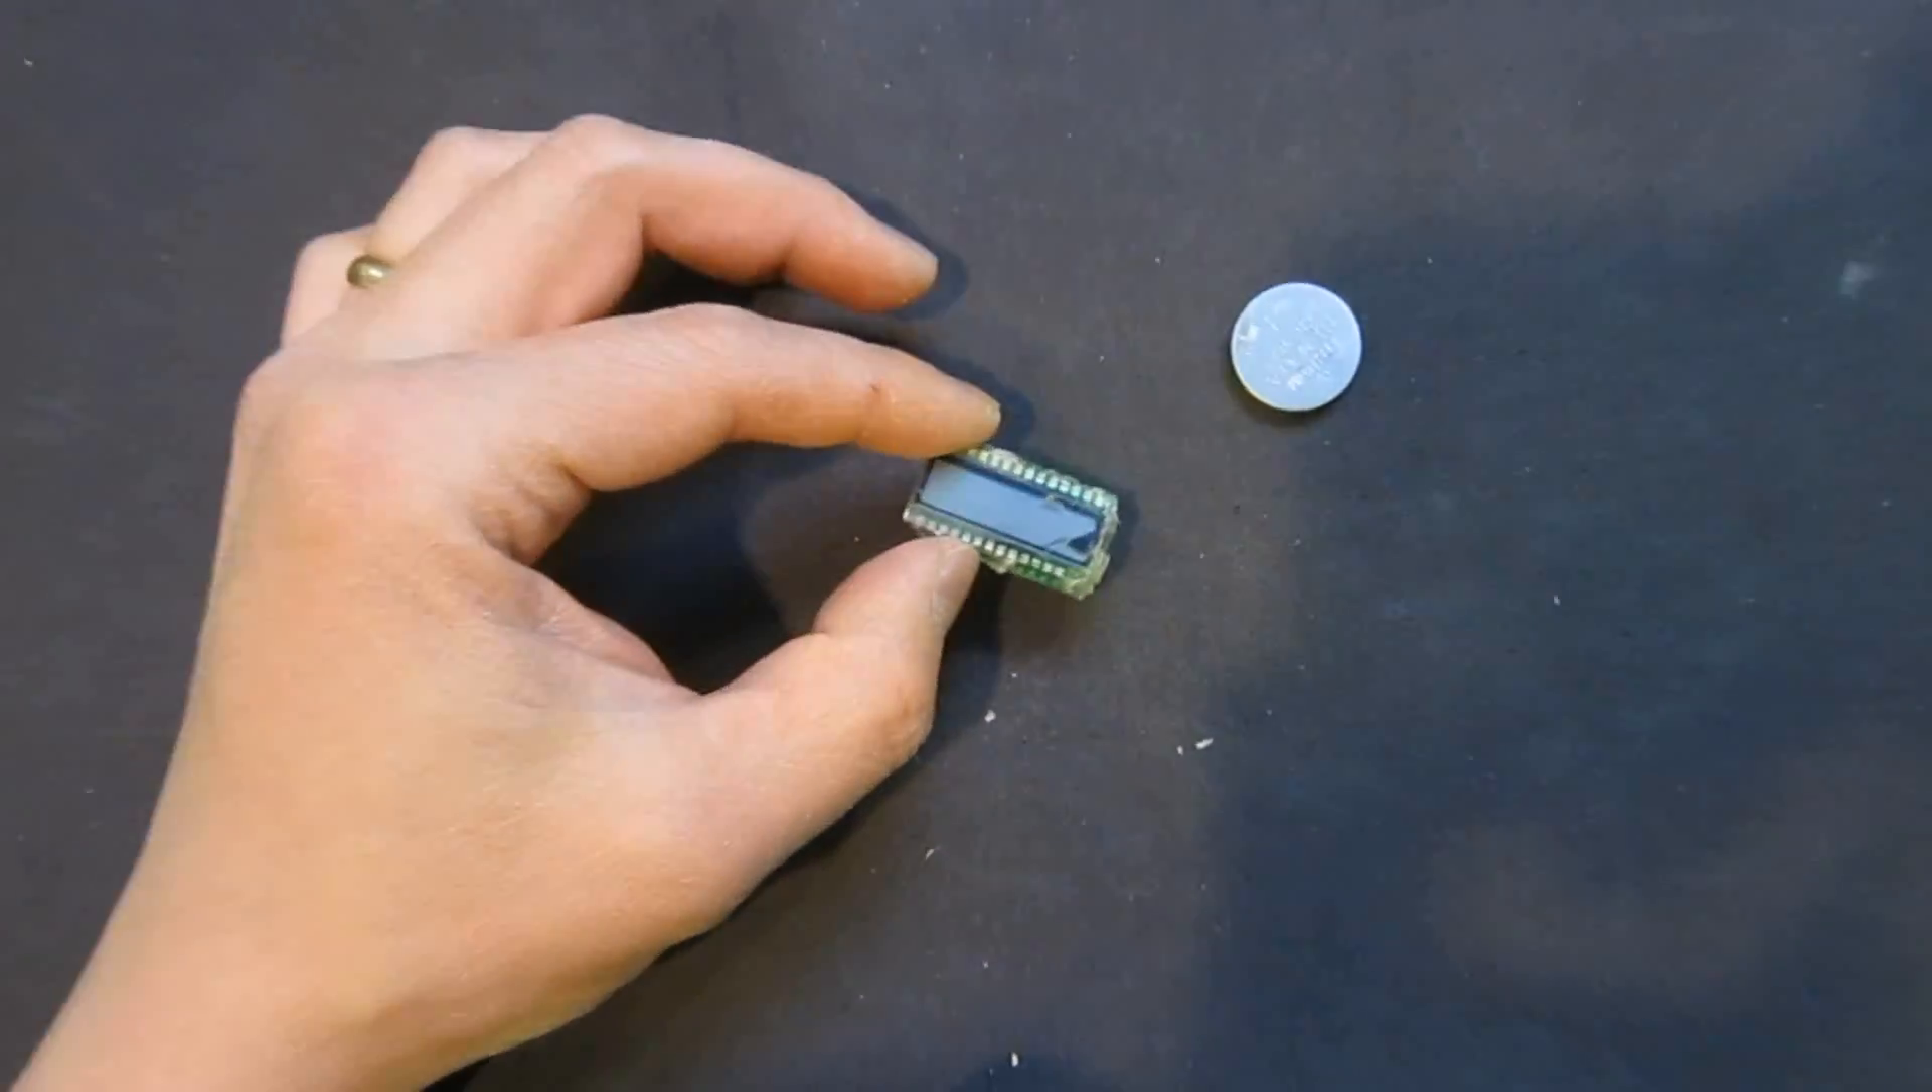So now the battery has come off and you can see there's some damage to the LCD.